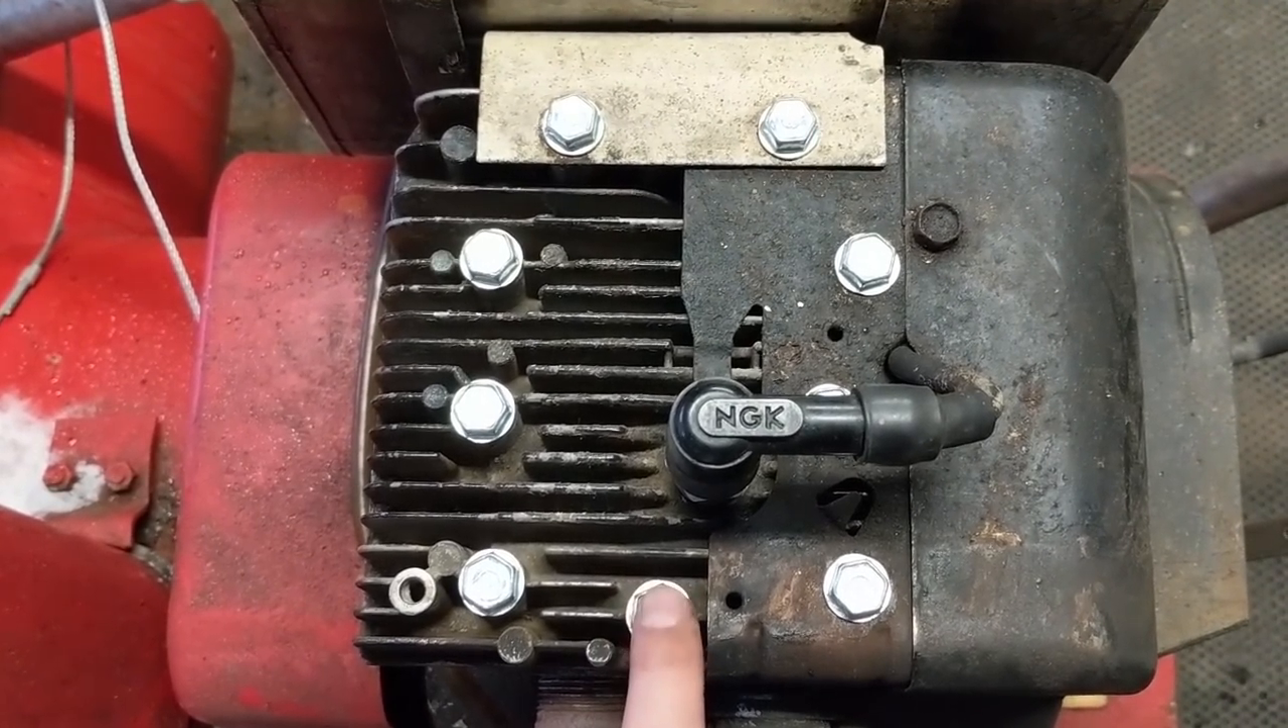And I have installed nine new head bolts you can see it there, but there is some confusion as to which head bolts you're supposed to use.